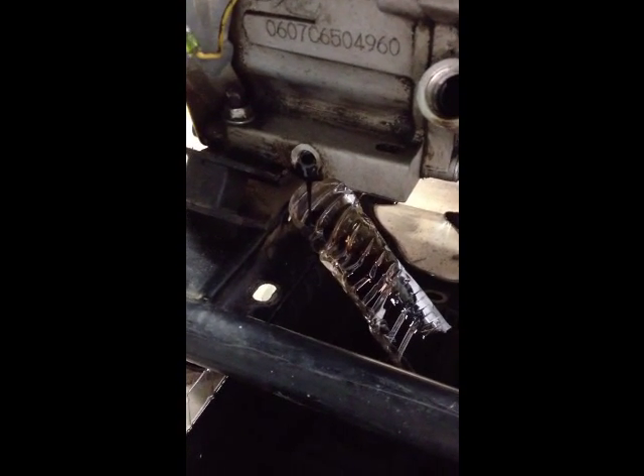So as you can see, I've taken out the drain plug, added a little plastic deflector.